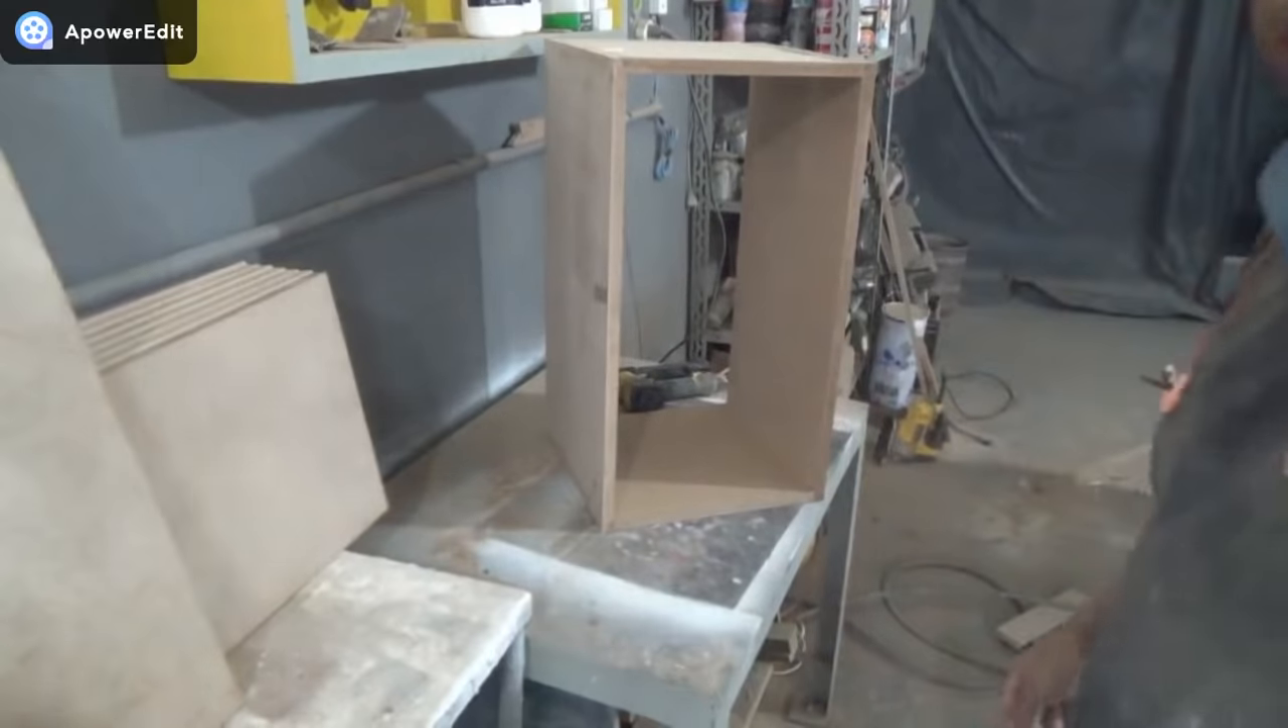Aí pessoal, armaçãozinha, tá montada já, ó, tá montada a armaçãozinha, tá?